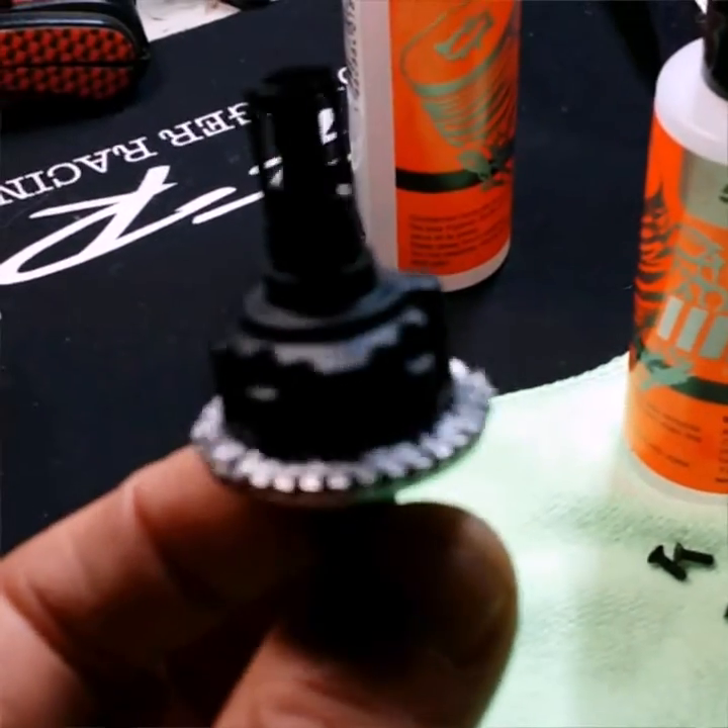Okay guys I got this diff built here you can see it's all put together.